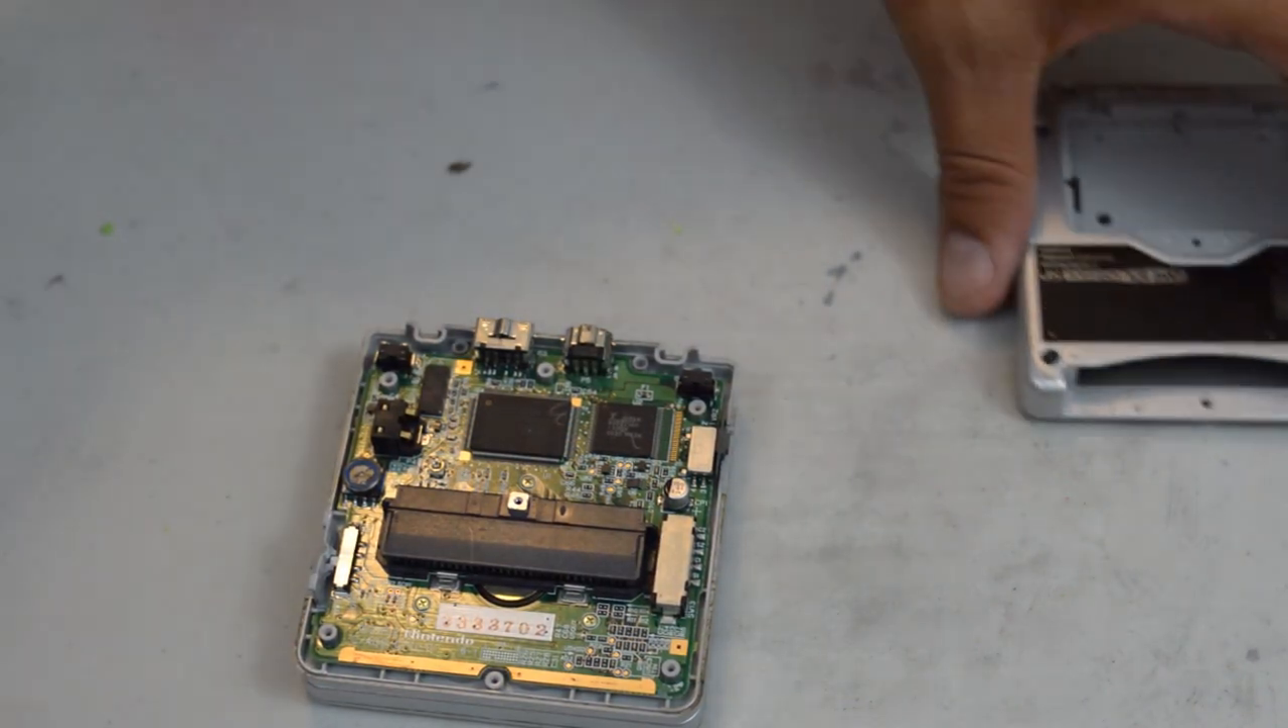So now we have our Game Boy open.